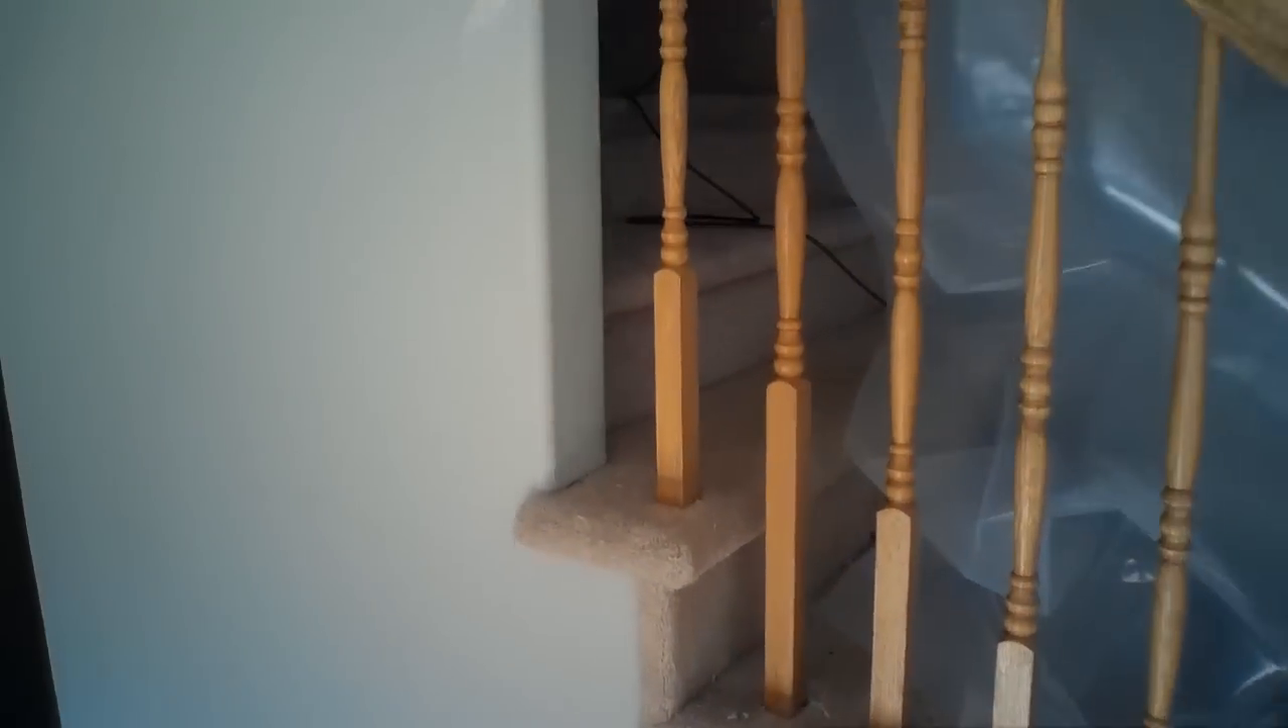And the carpet's all done too I don't know if you guys can see that.